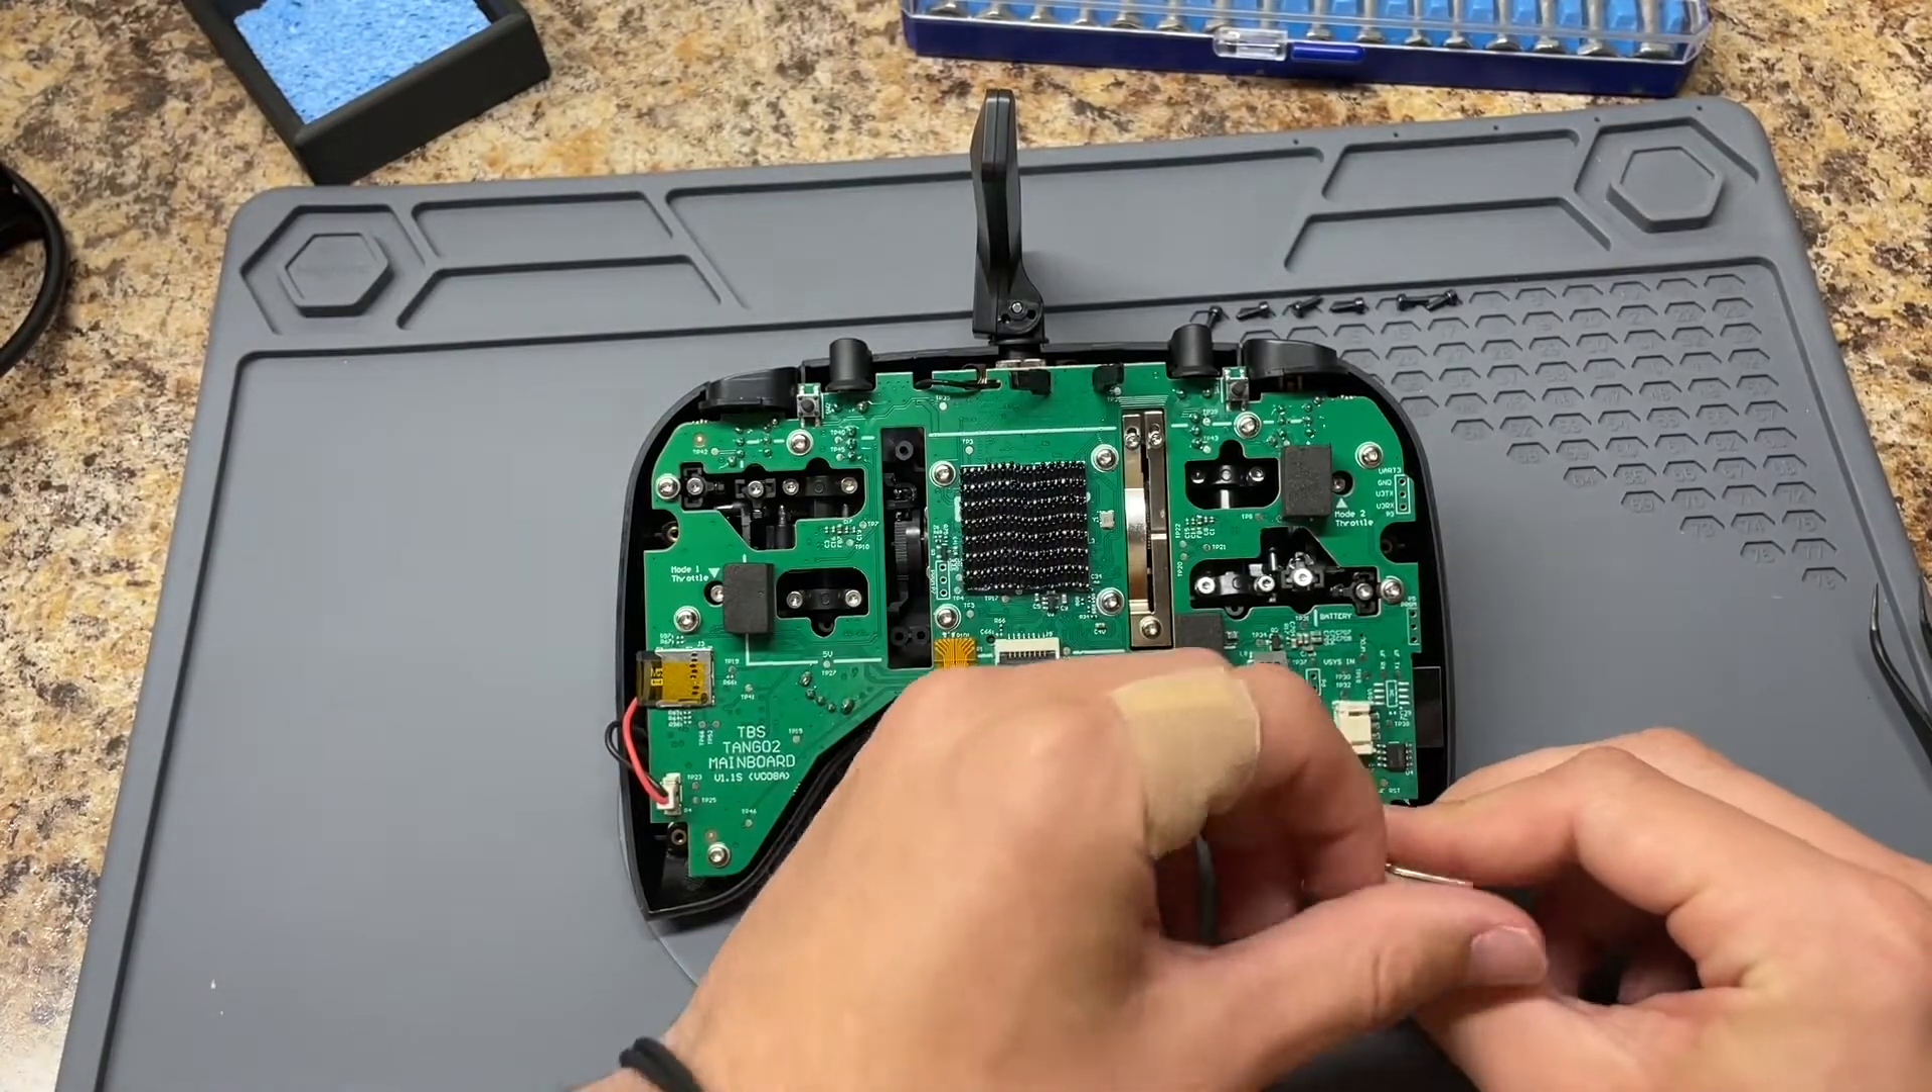Okay, so I got the main board back in place.